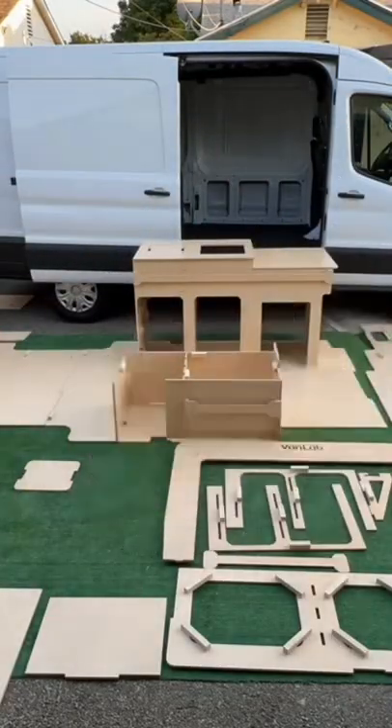Now, we still have to add some cabinet doors and hinges, but it's so cool to see how it's all coming together.